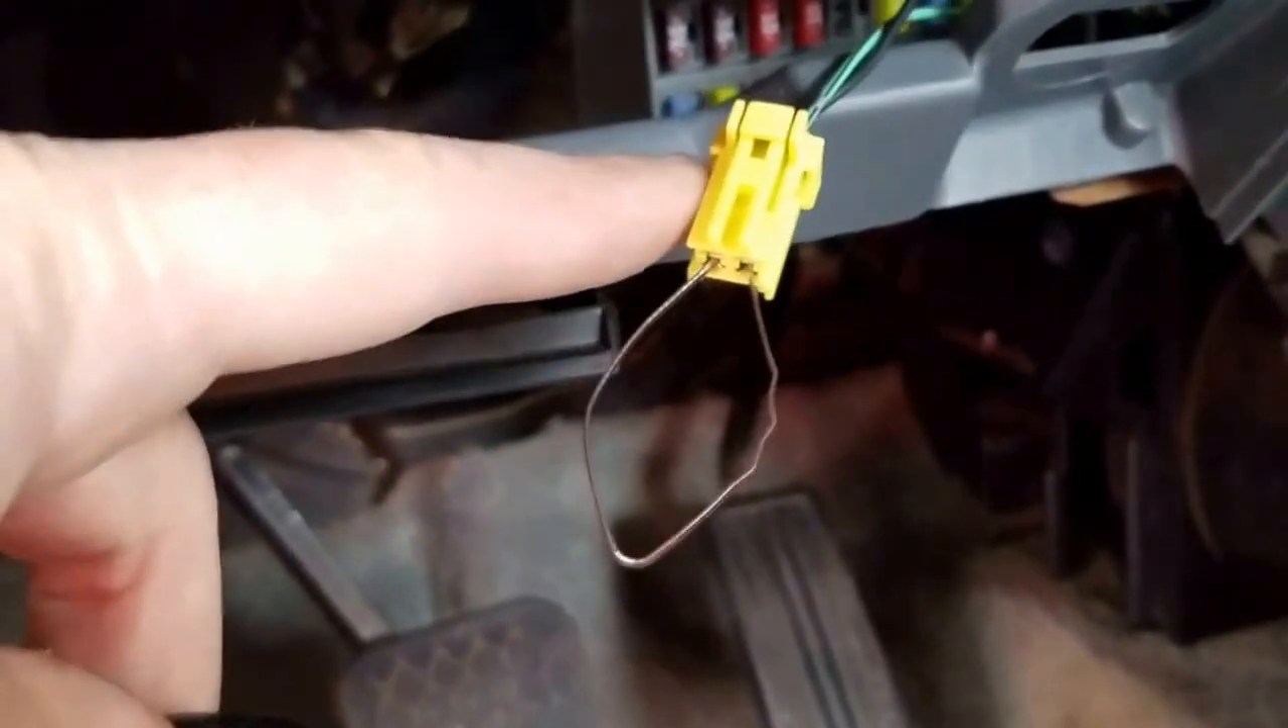Okay, so we've got our bobby pin in the connector now.